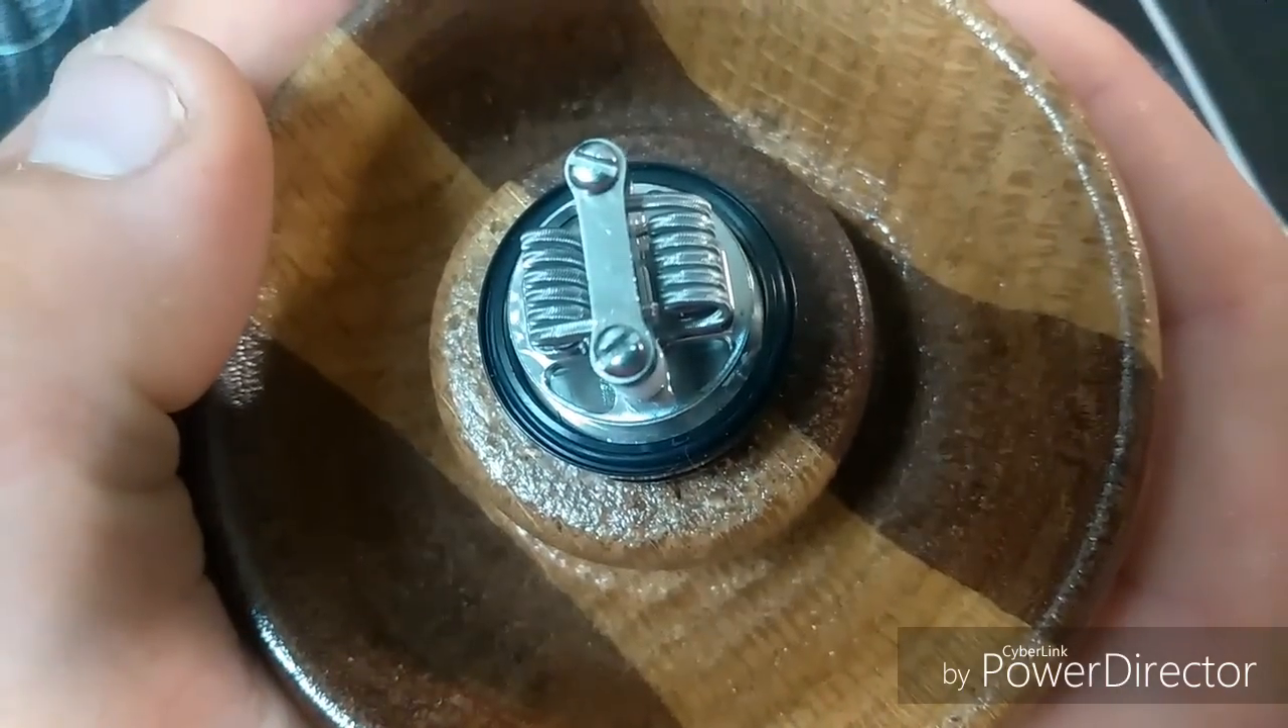All right, and now both my coils are installed. If I need to pull them away from there a little bit more, I can.